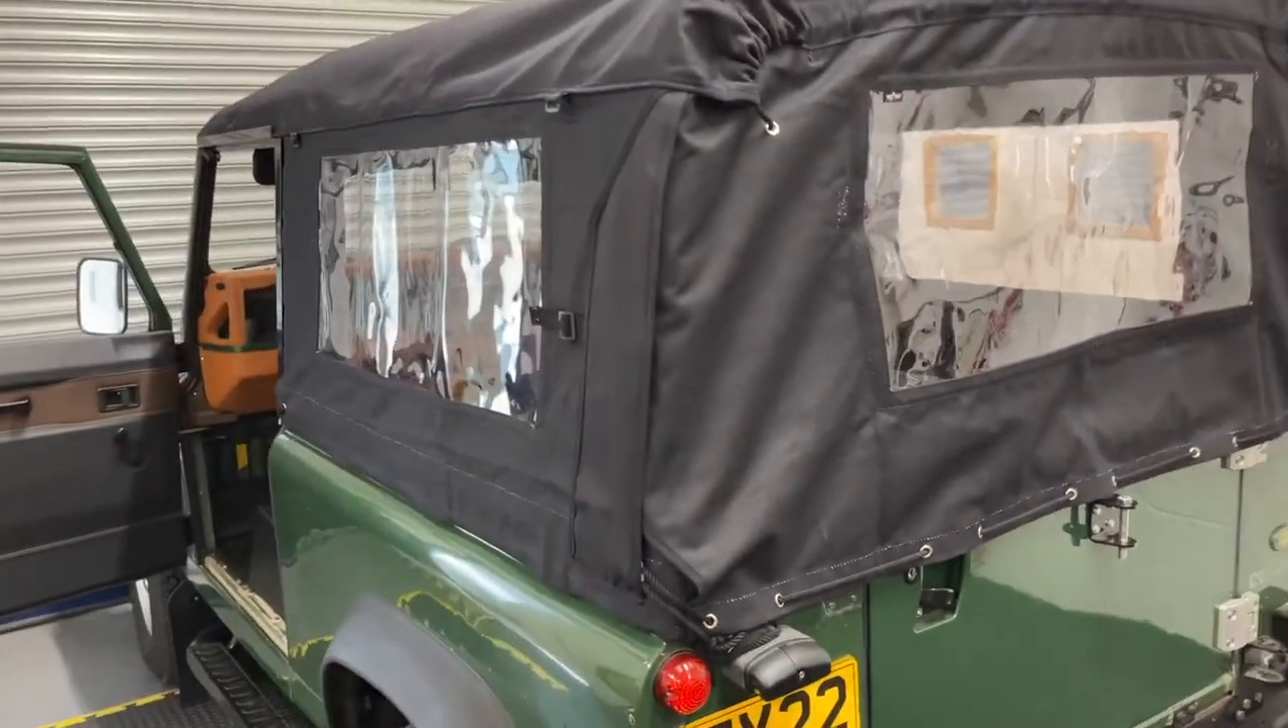And there we go, that's your canvas hood fitted.